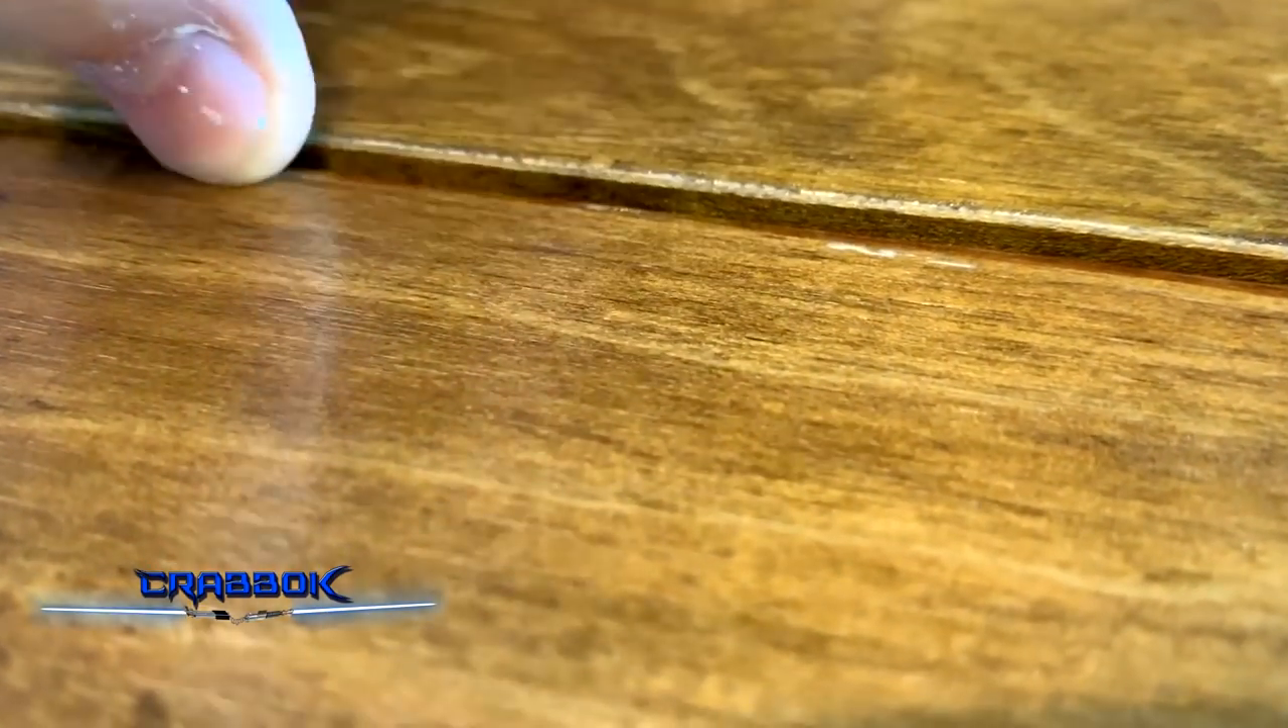Um, and again, with the dining room covers, um, I have this one upside down, but the, uh, these table slats here aren't exactly flat either. As you can see, um, they're not exactly flush.